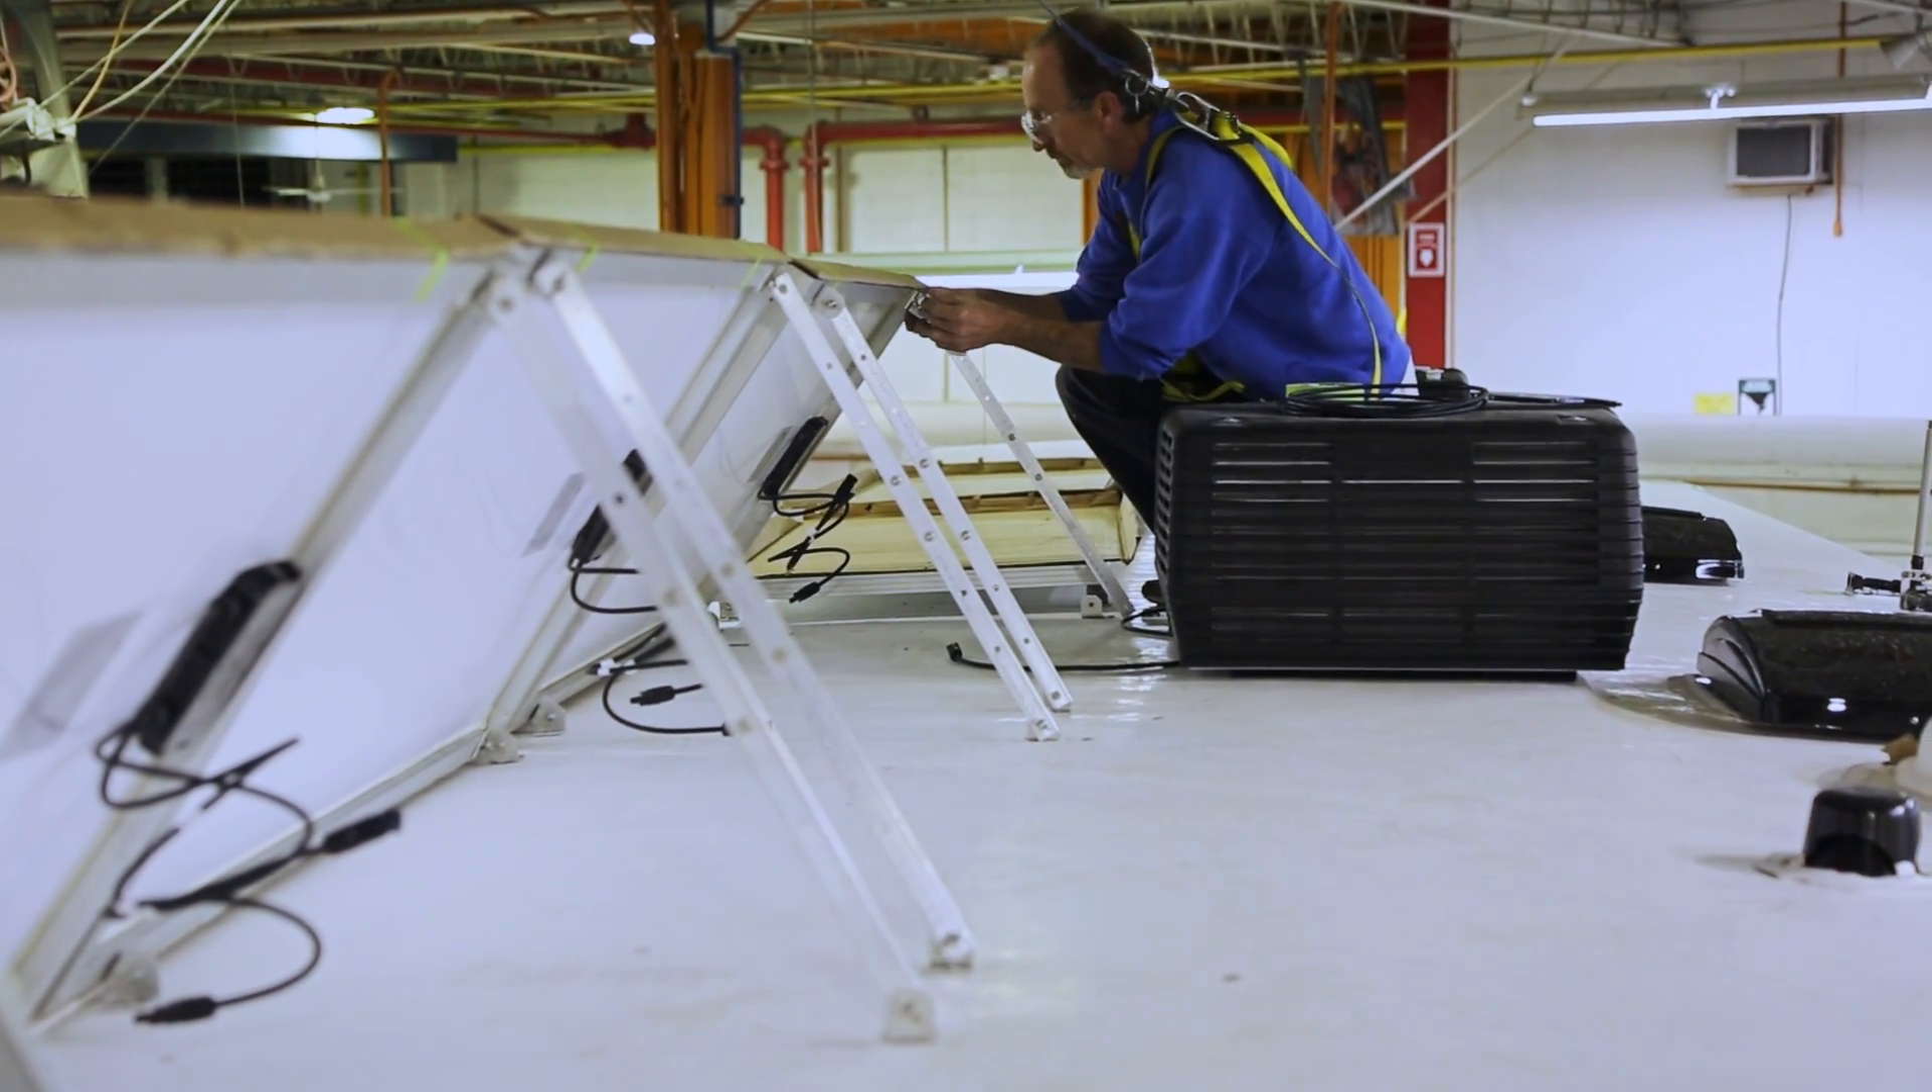The panels are mounted and our optional tilting arms are installed to test angles and provide easy access to the solar panel connectors.